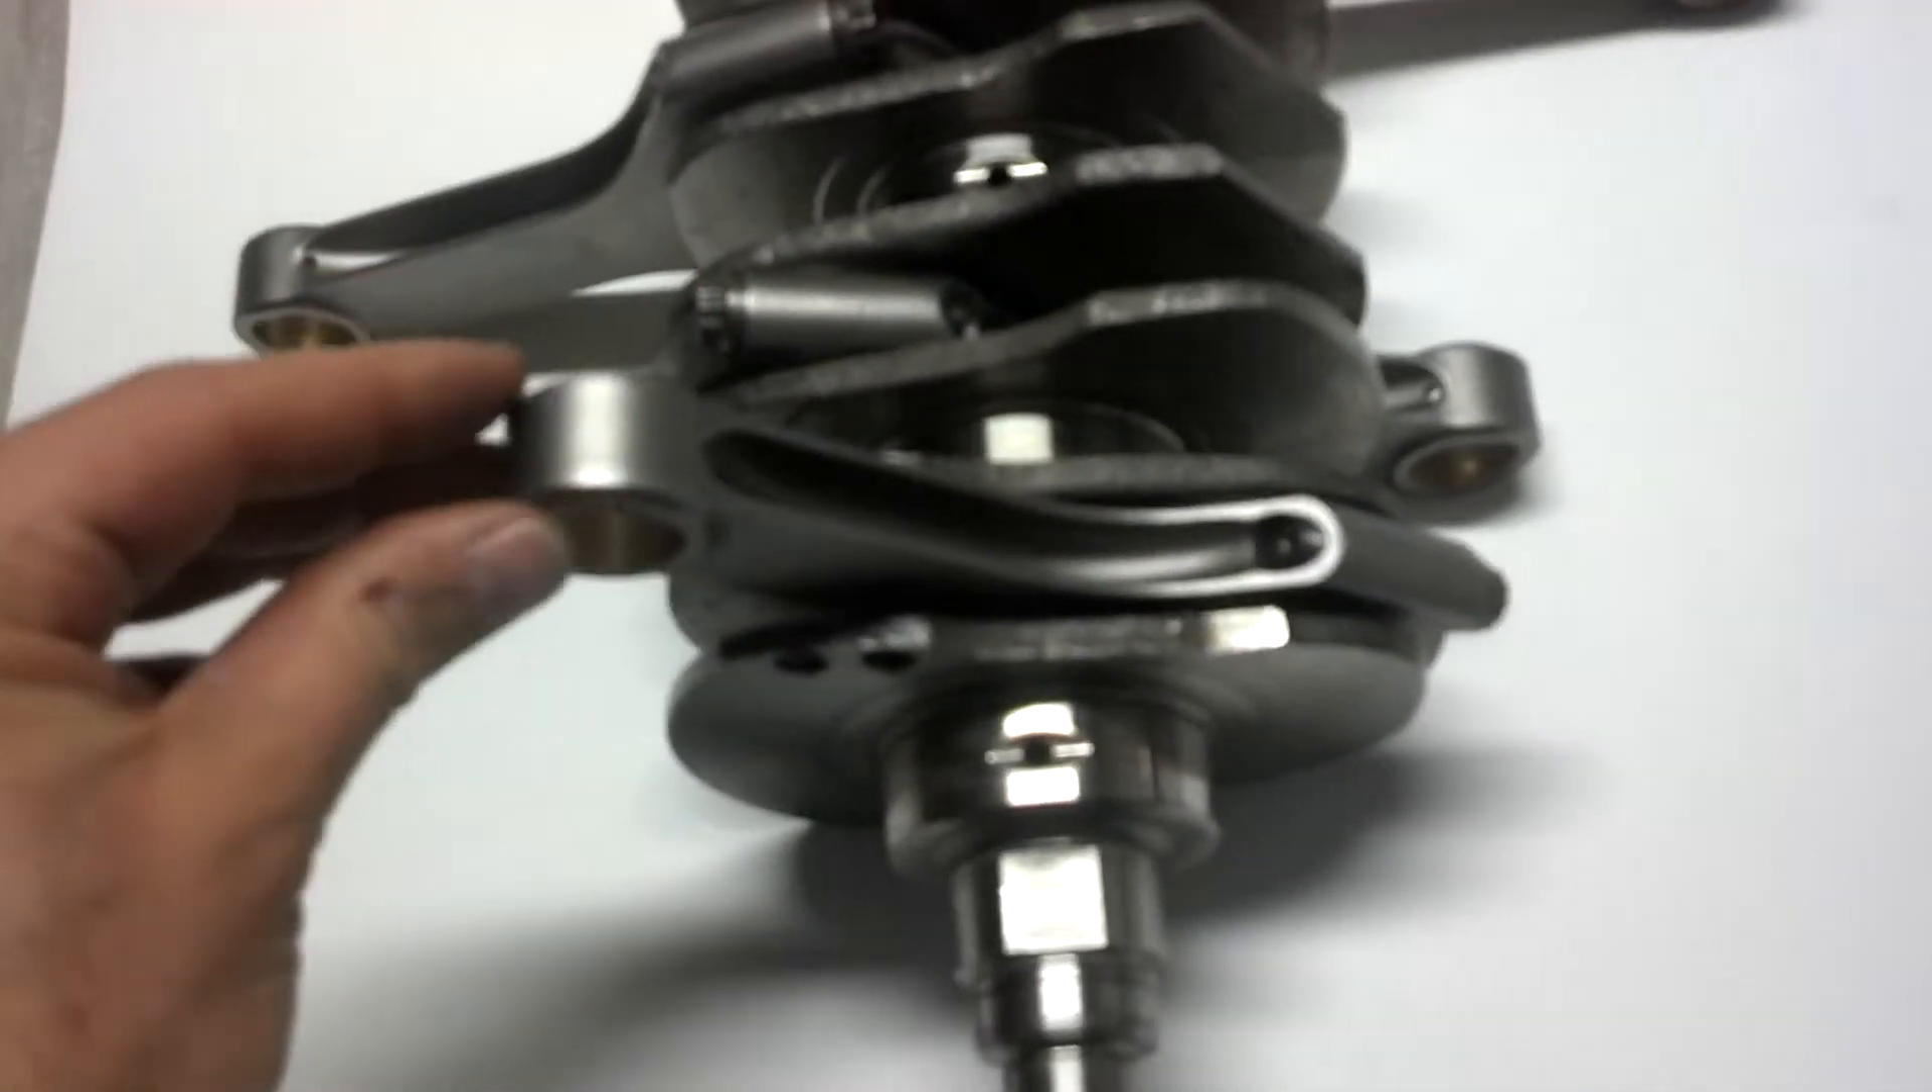Okay, got the crank all done. Got the rods on.